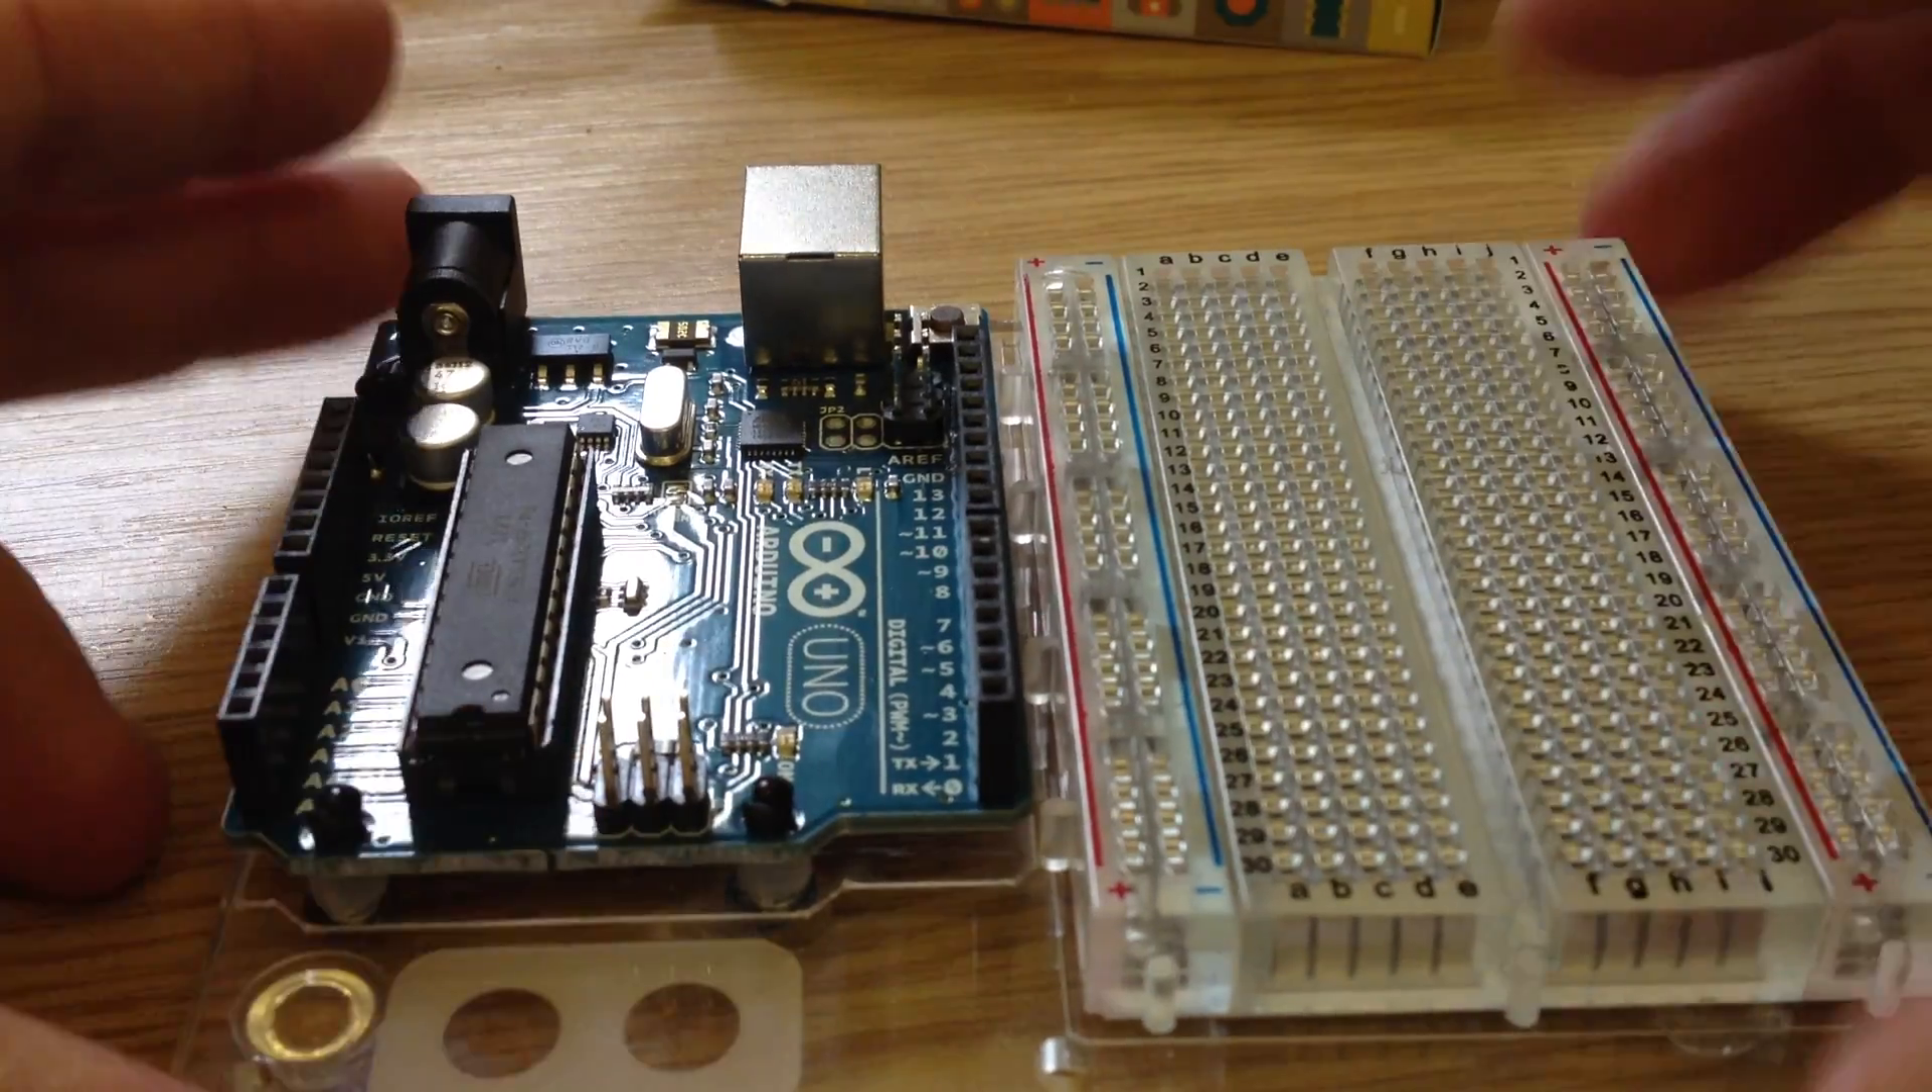There's my assembled unit now. There. So that's the Arduino. The breadboard. And the base plate. All solid.